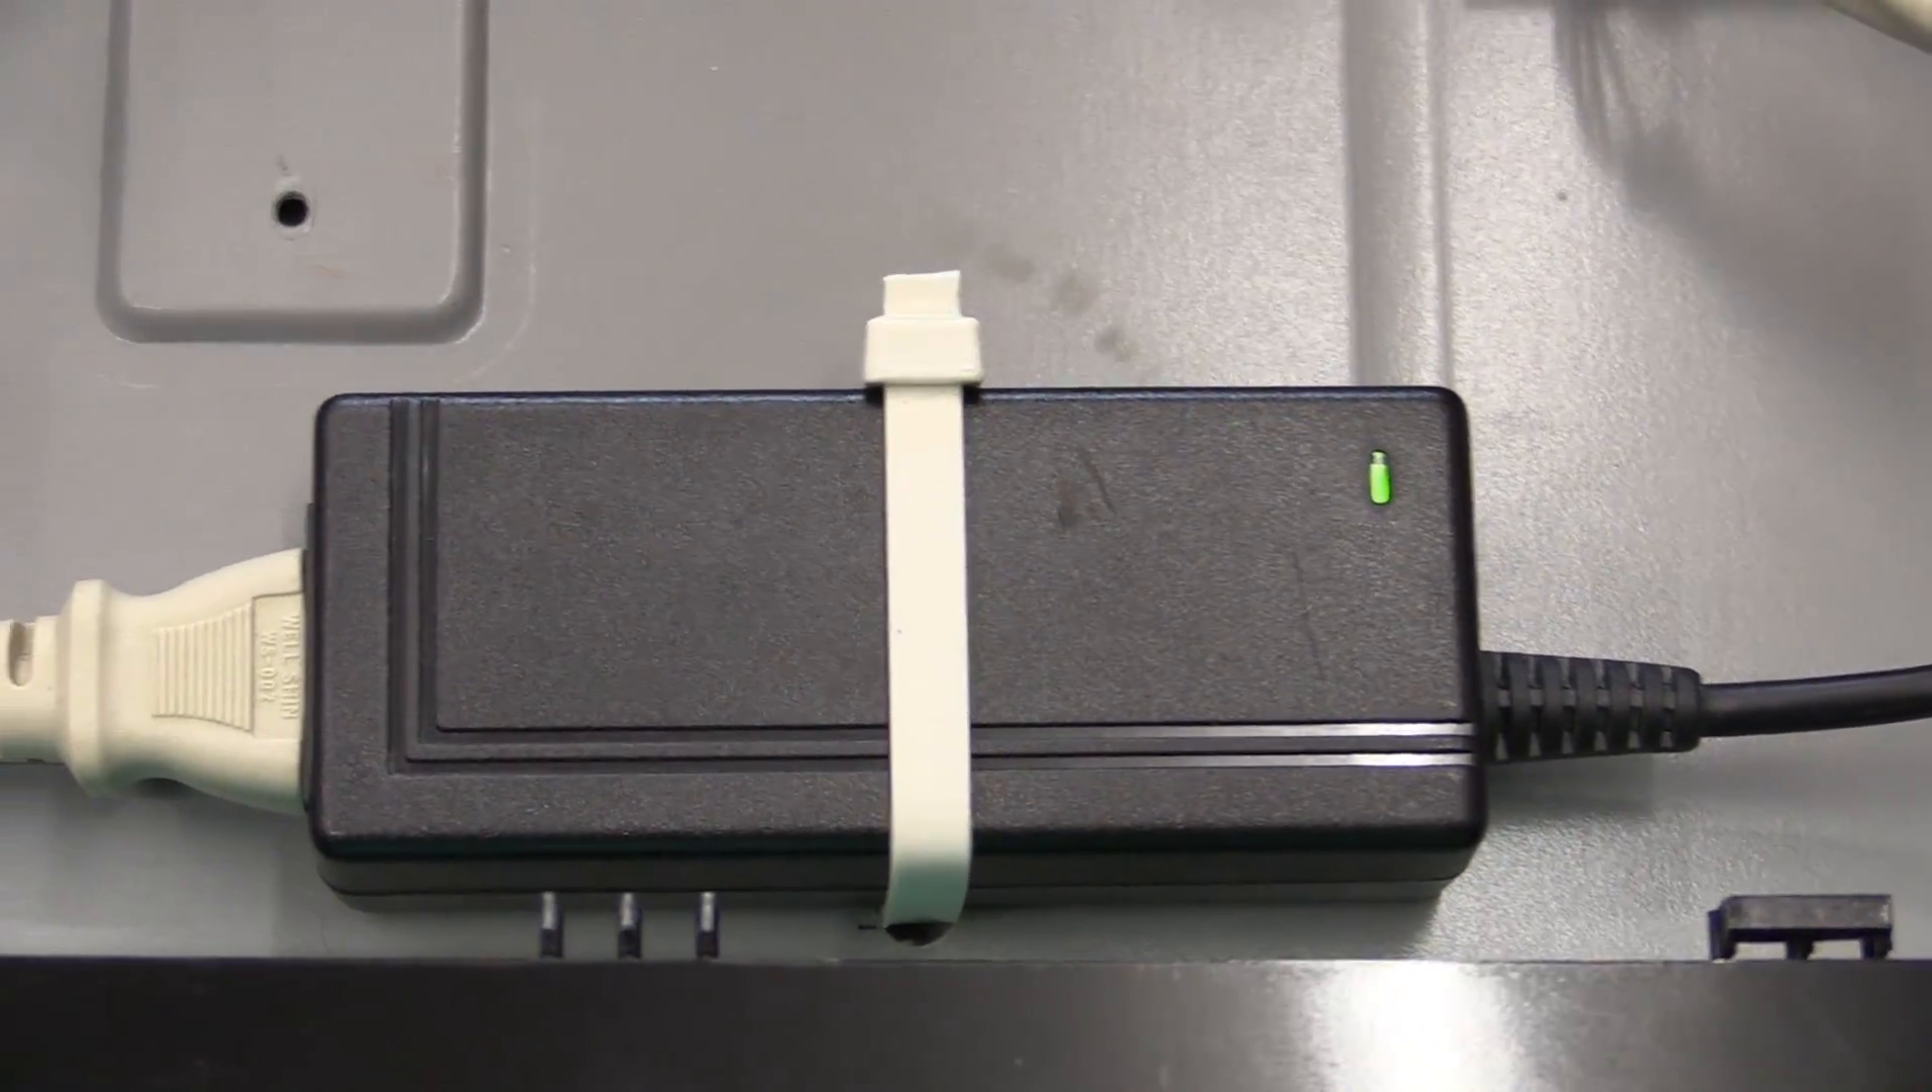The transformer and linear power supply are all gone, and as you can see, I have the switch mode power supply hooked up and secured in place using a high -tech cable tie.